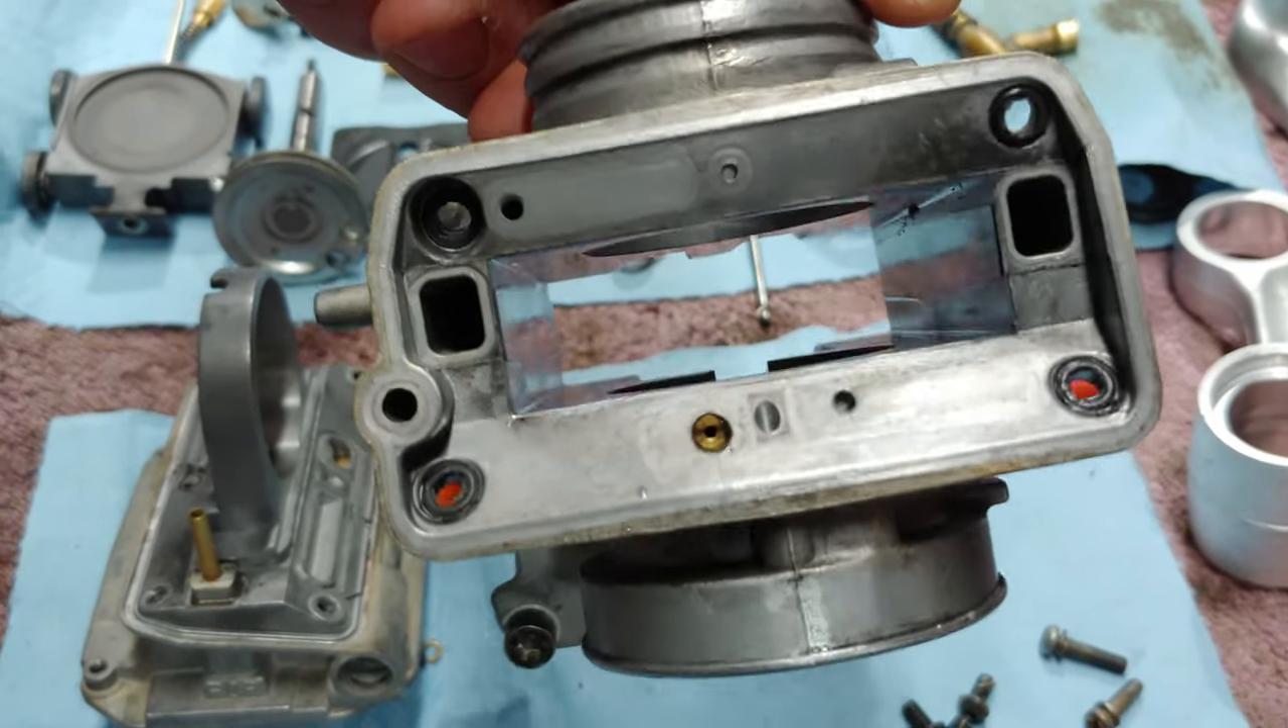This is the main portion of the carburetor. I have separated the two halves.